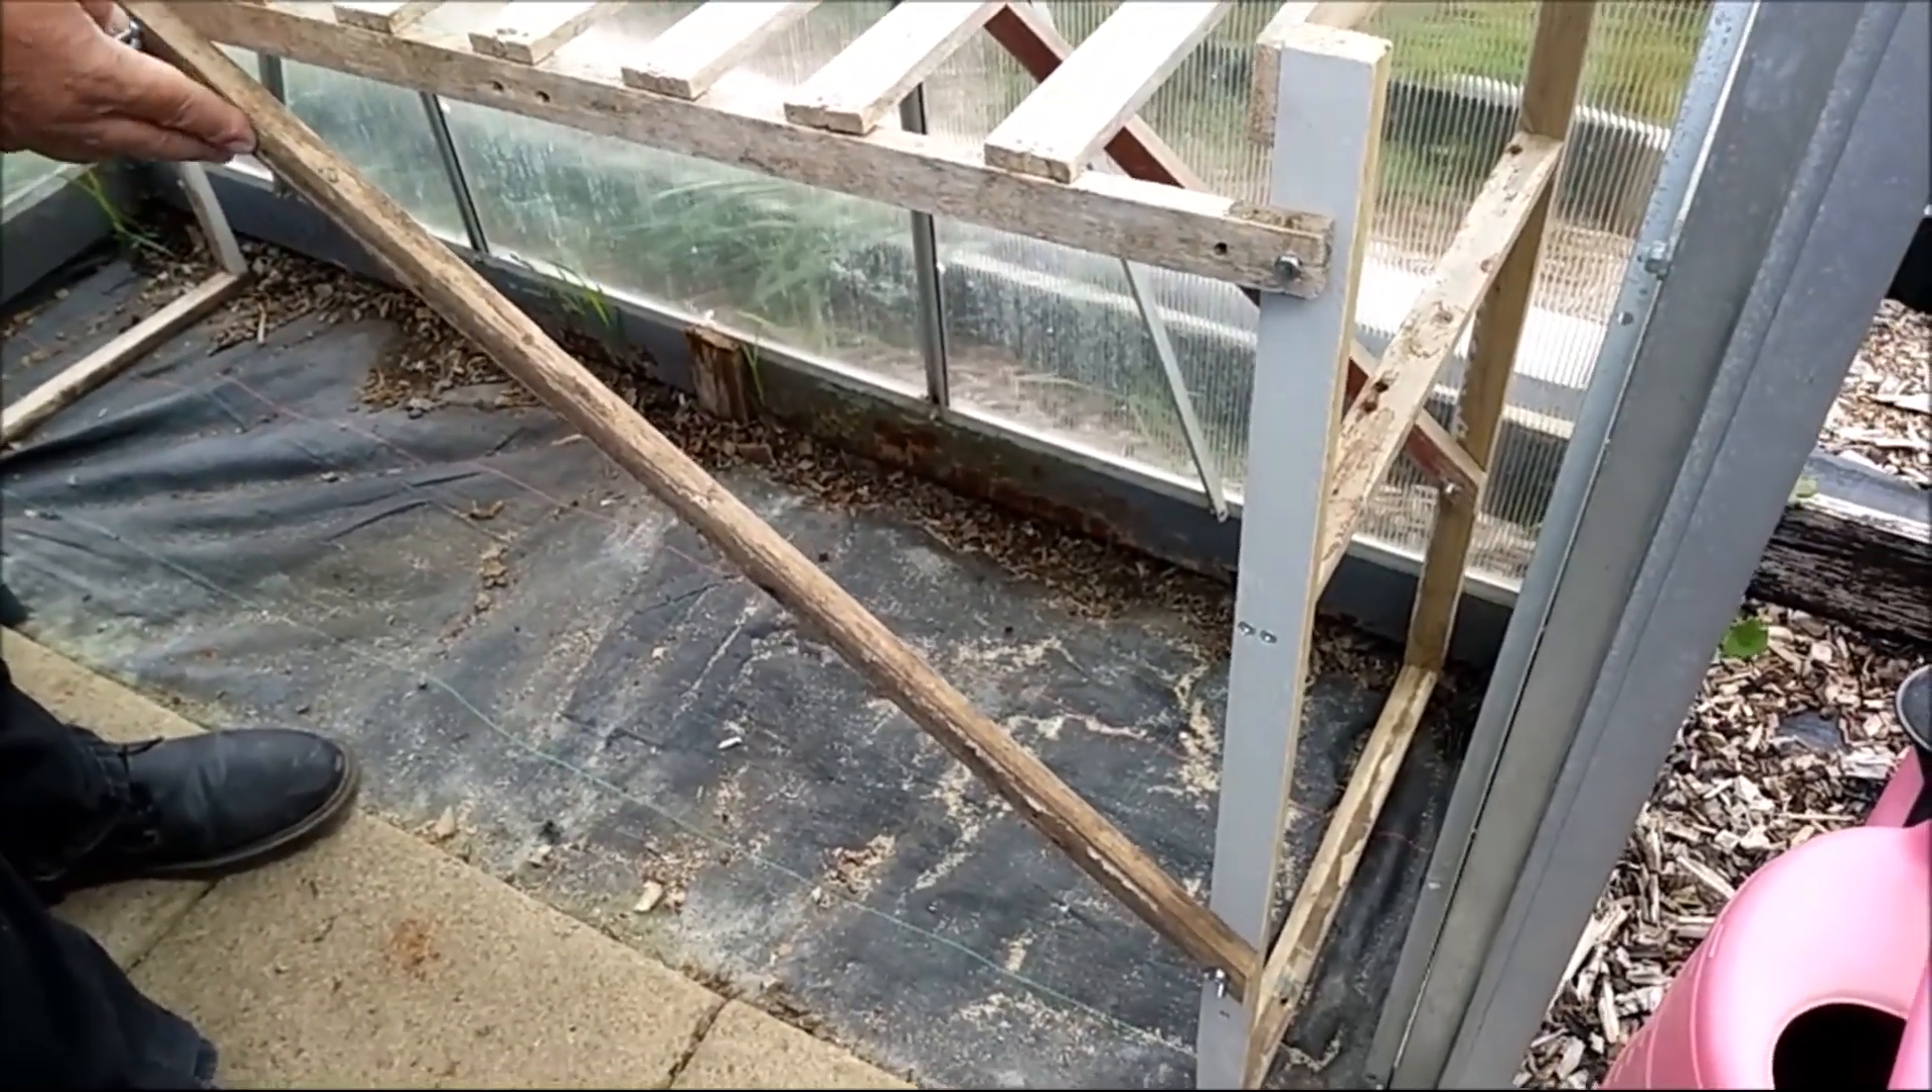I put on the side struts.